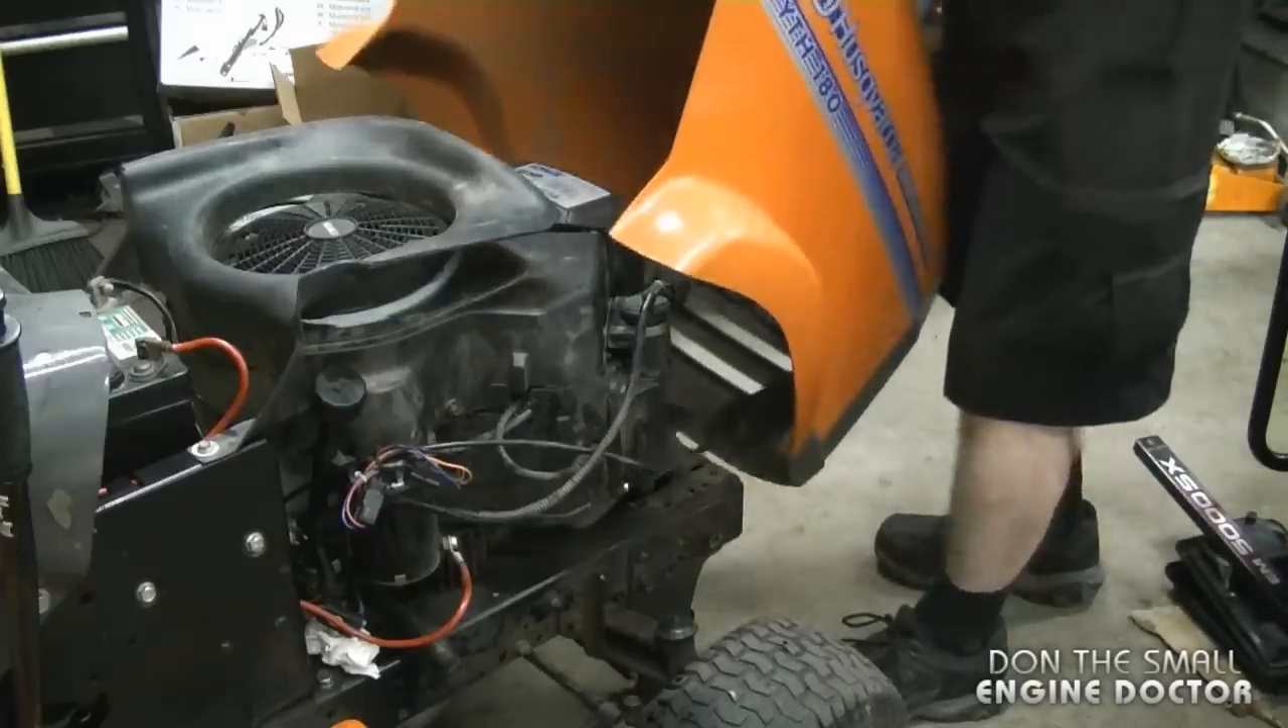And now the last item to be installed is the hood and don't forget to connect the wiring harness for your lights.